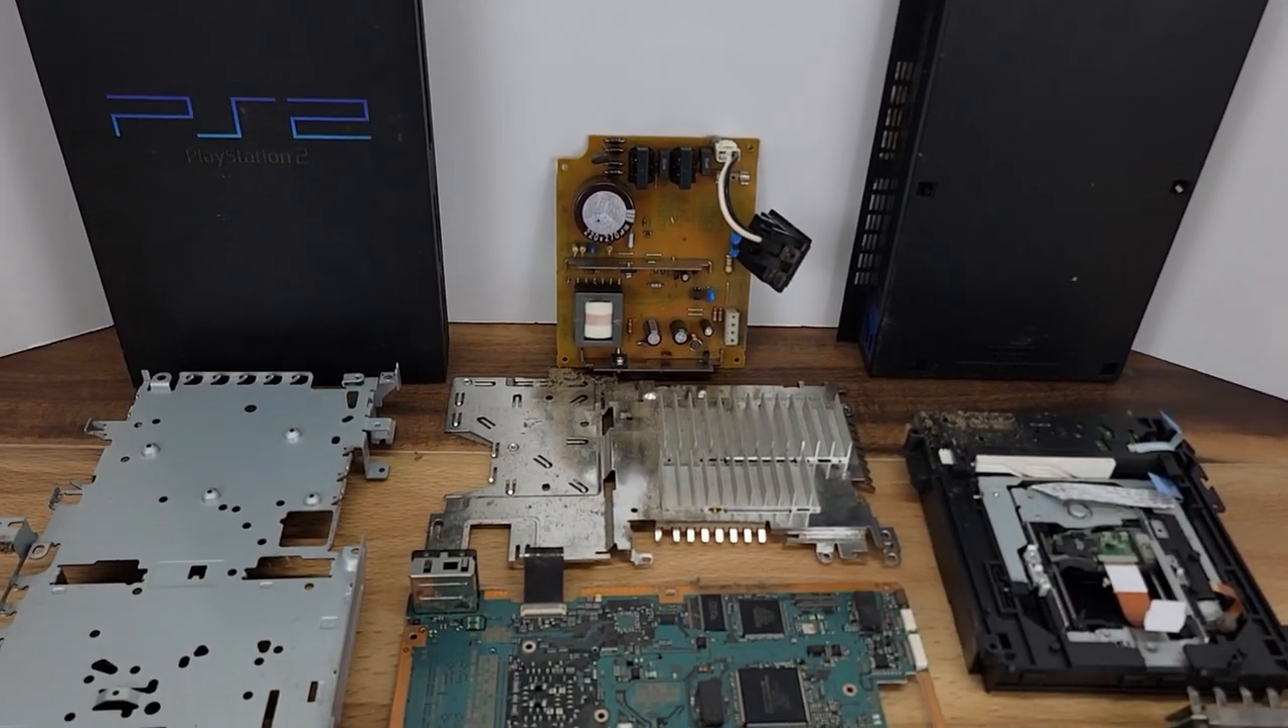Here we are at the halfway point of the project with the playstation completely disassembled.